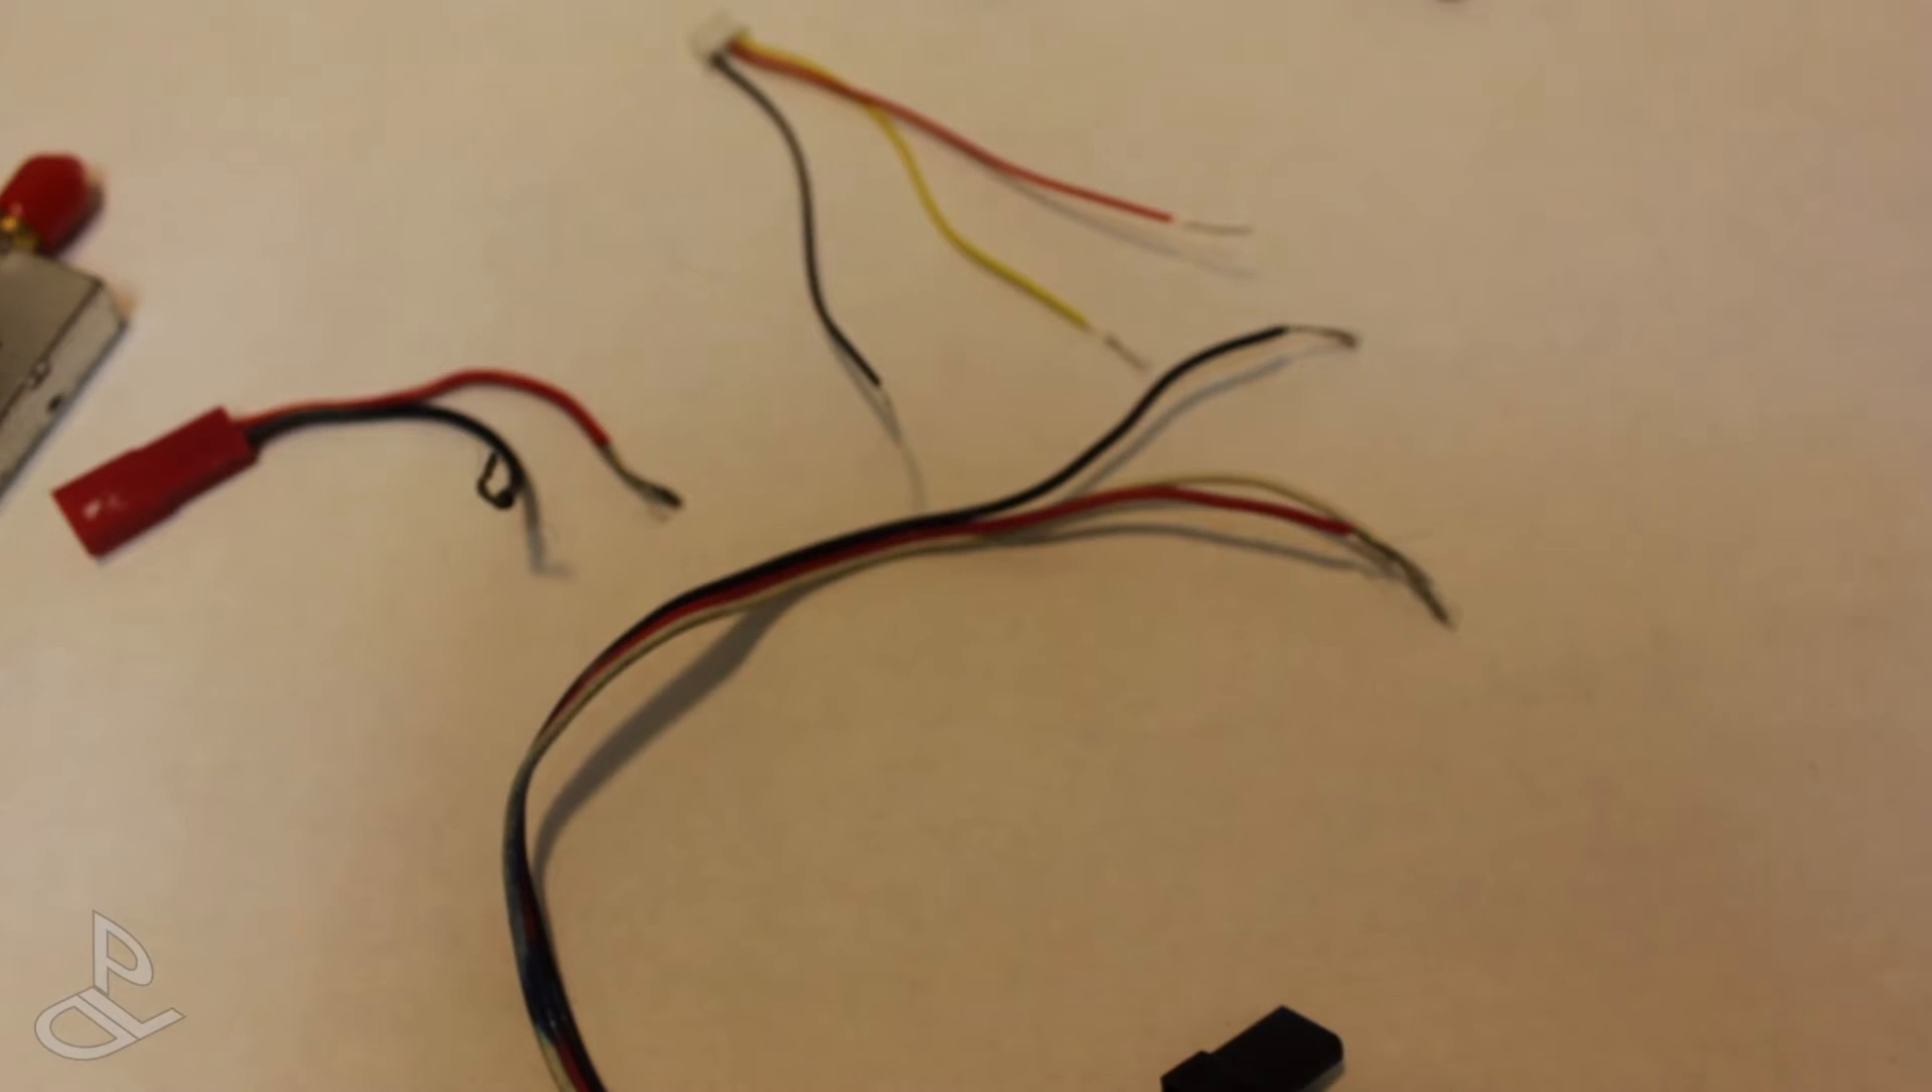The last thing left to do is just join all the wires.